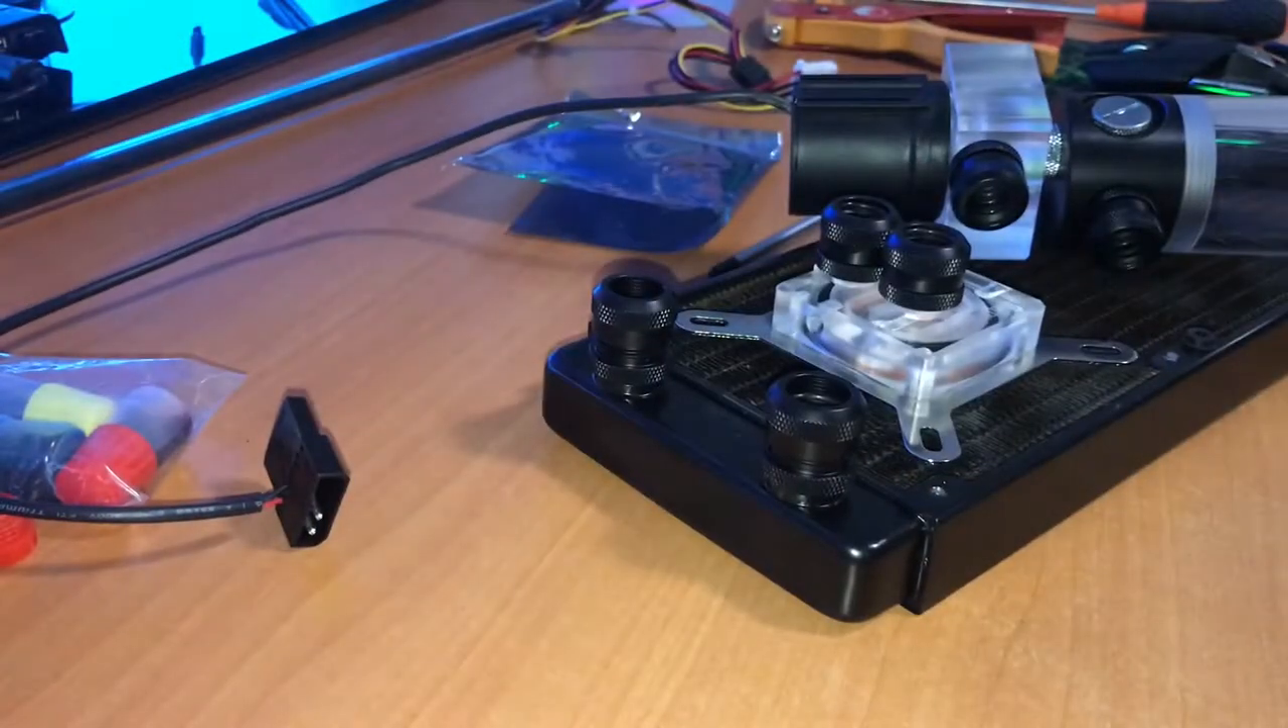So now the fans are removed and the fittings are attached Now Everything has a fitting on it.